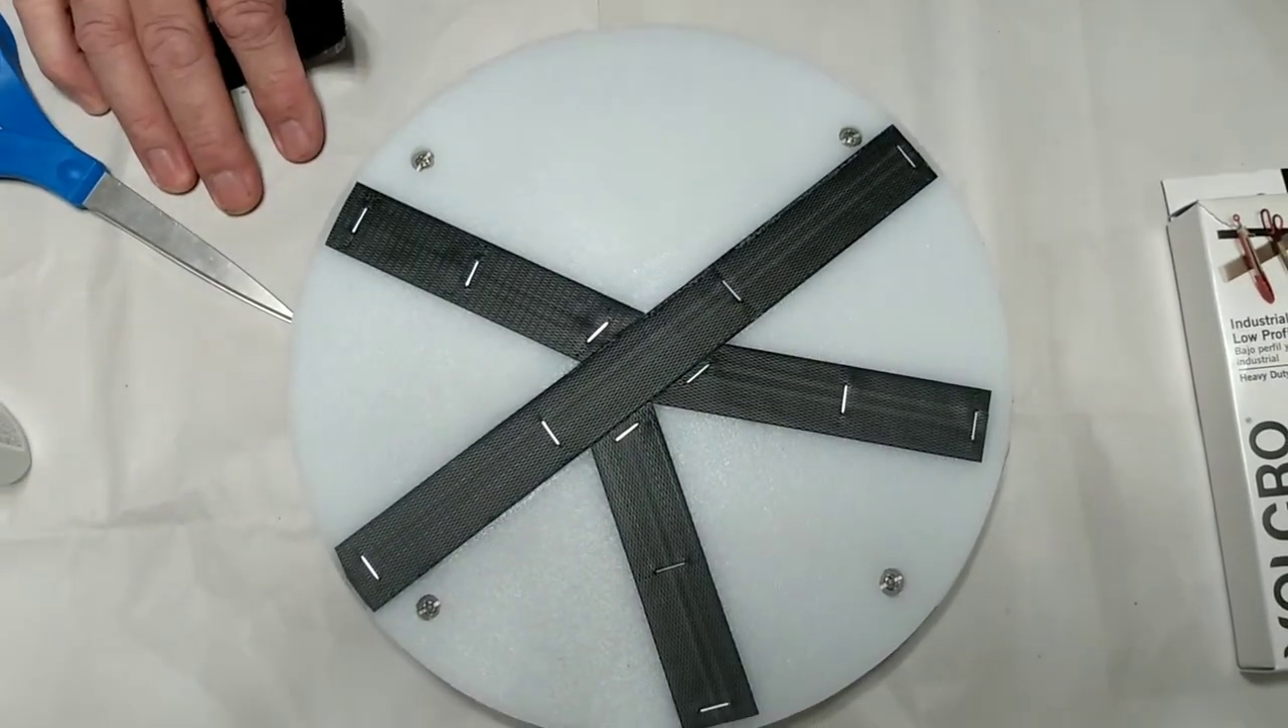Alright now that we've got the driver smooth I've gone ahead and I've applied some of the velcro to it.